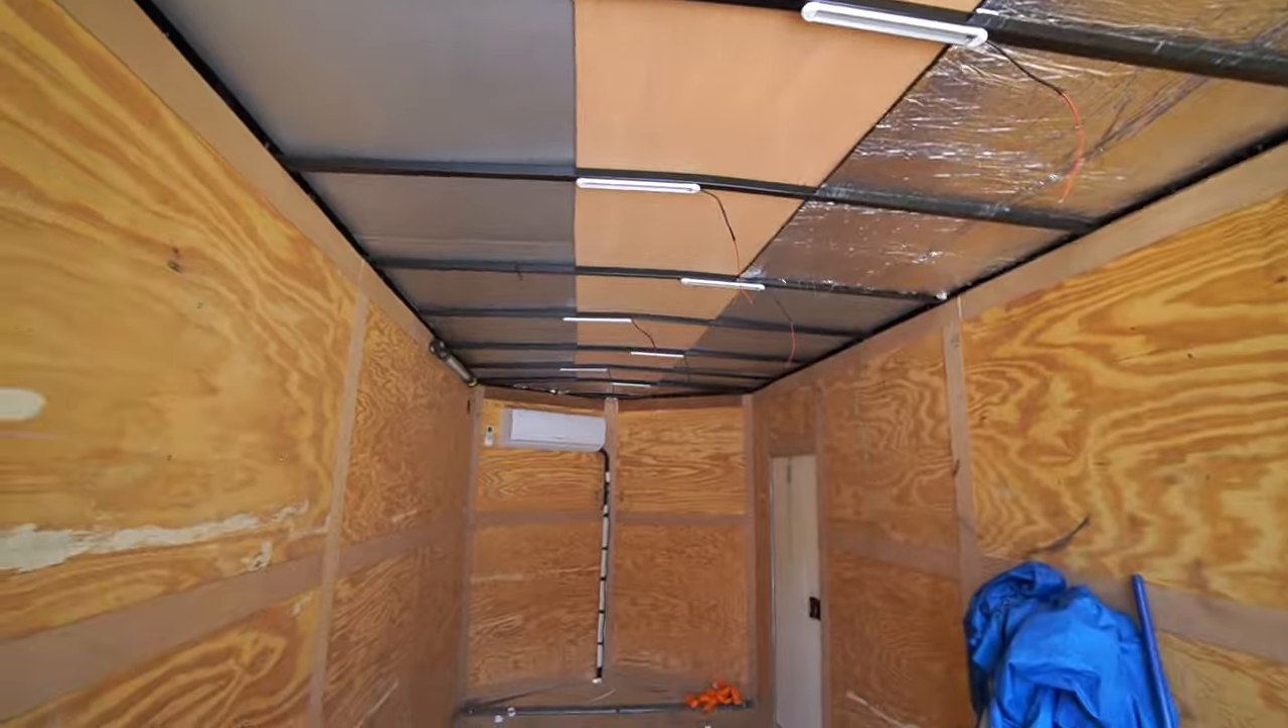All right, so we got all of these lights mounted, which was the easy part.